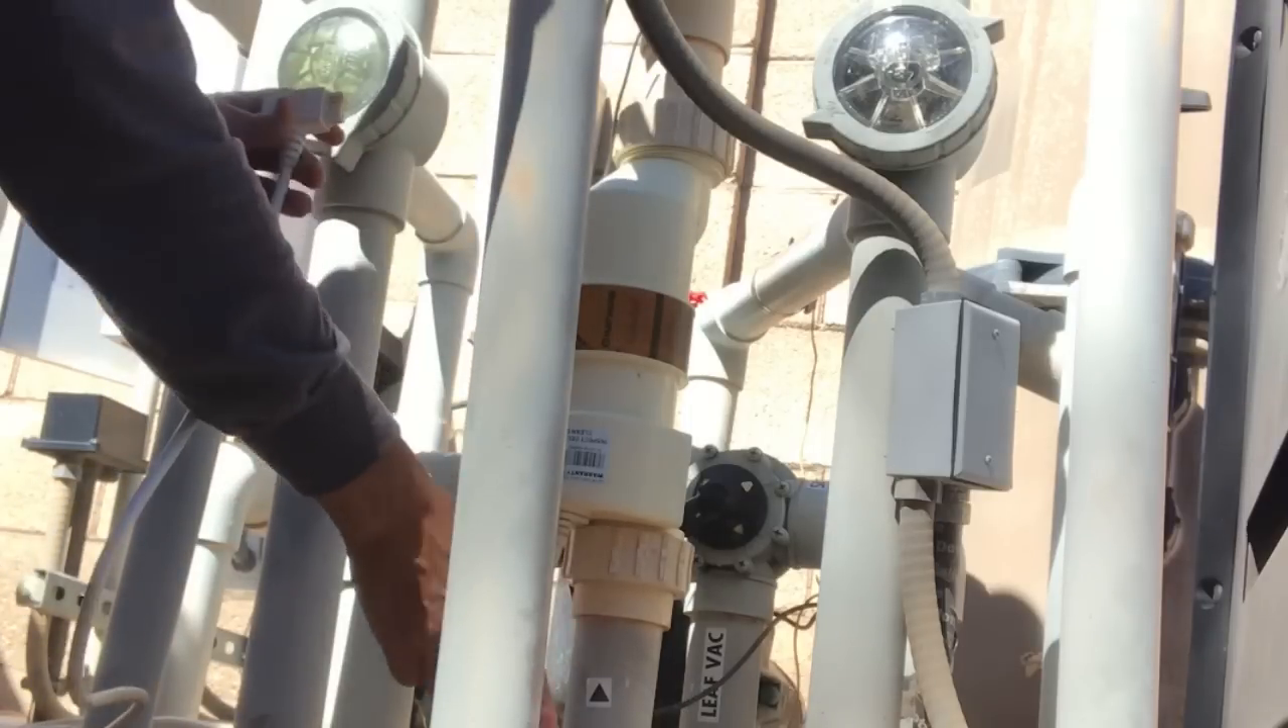Now, also remember, I have not yet plugged in the power cord.